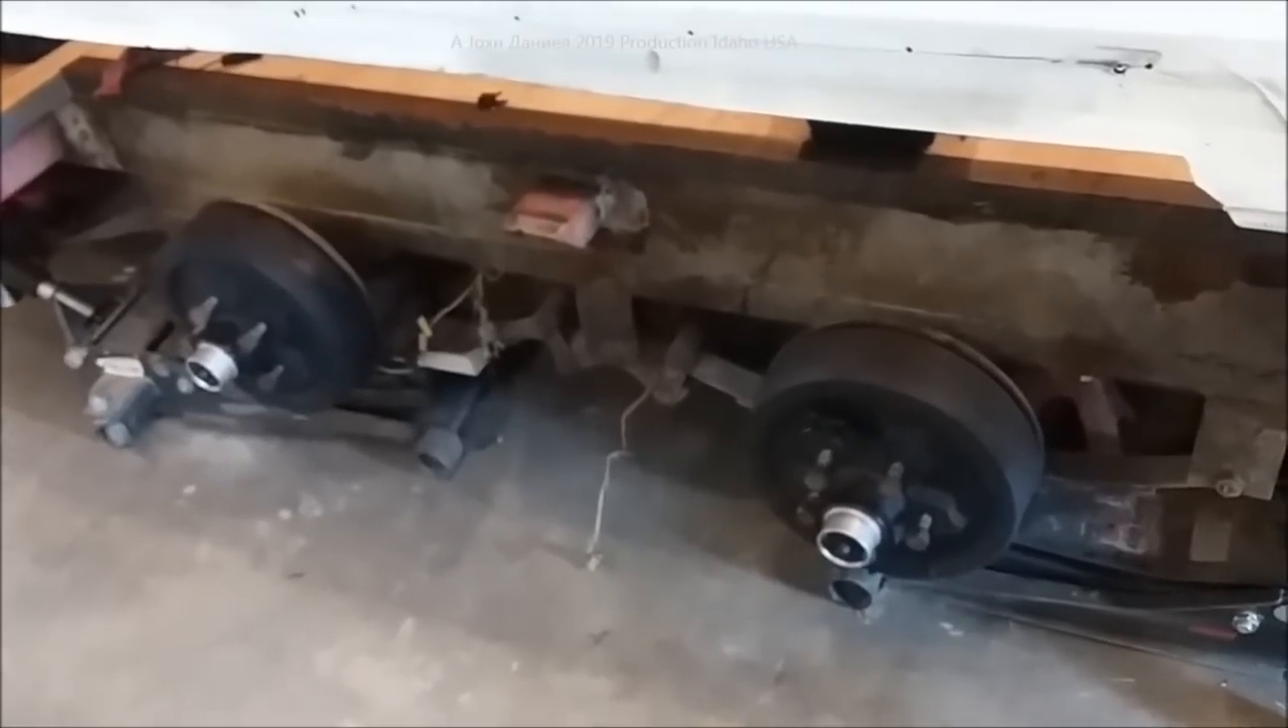Um just finished putting the uh the new hub sets in on the old dayton axles.